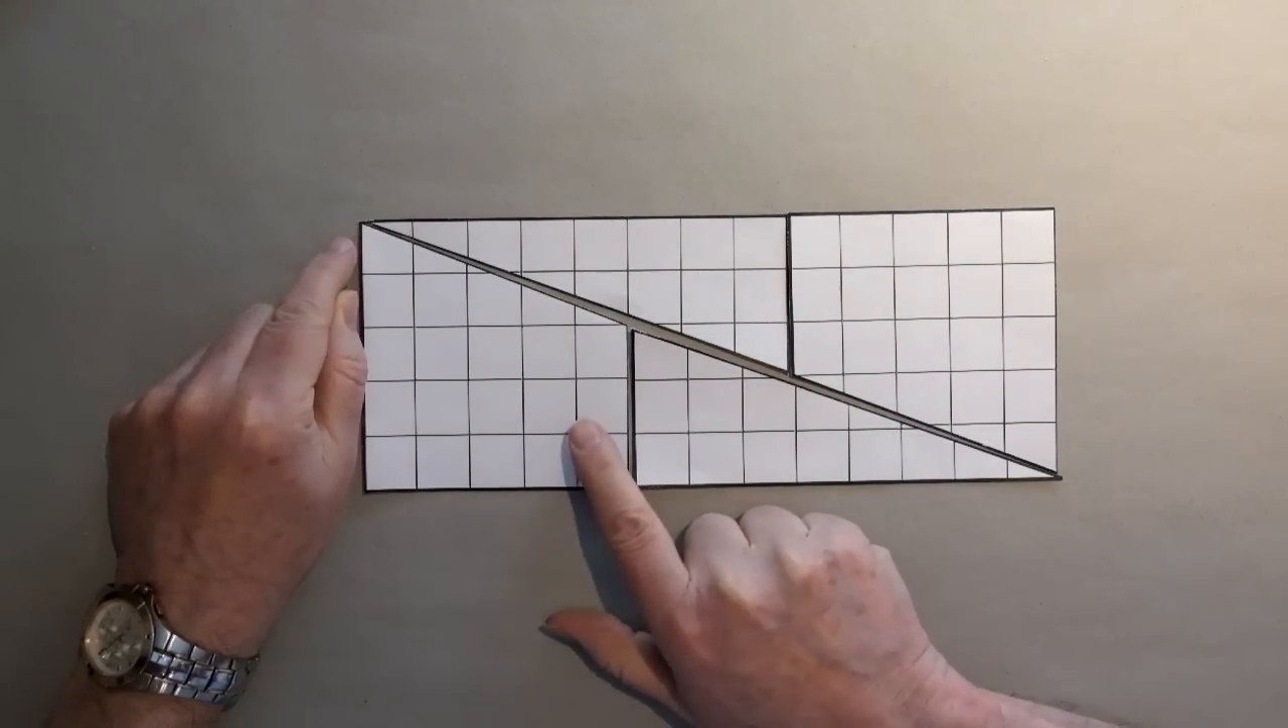And you see there's a gap running right through the middle of this rectangle.